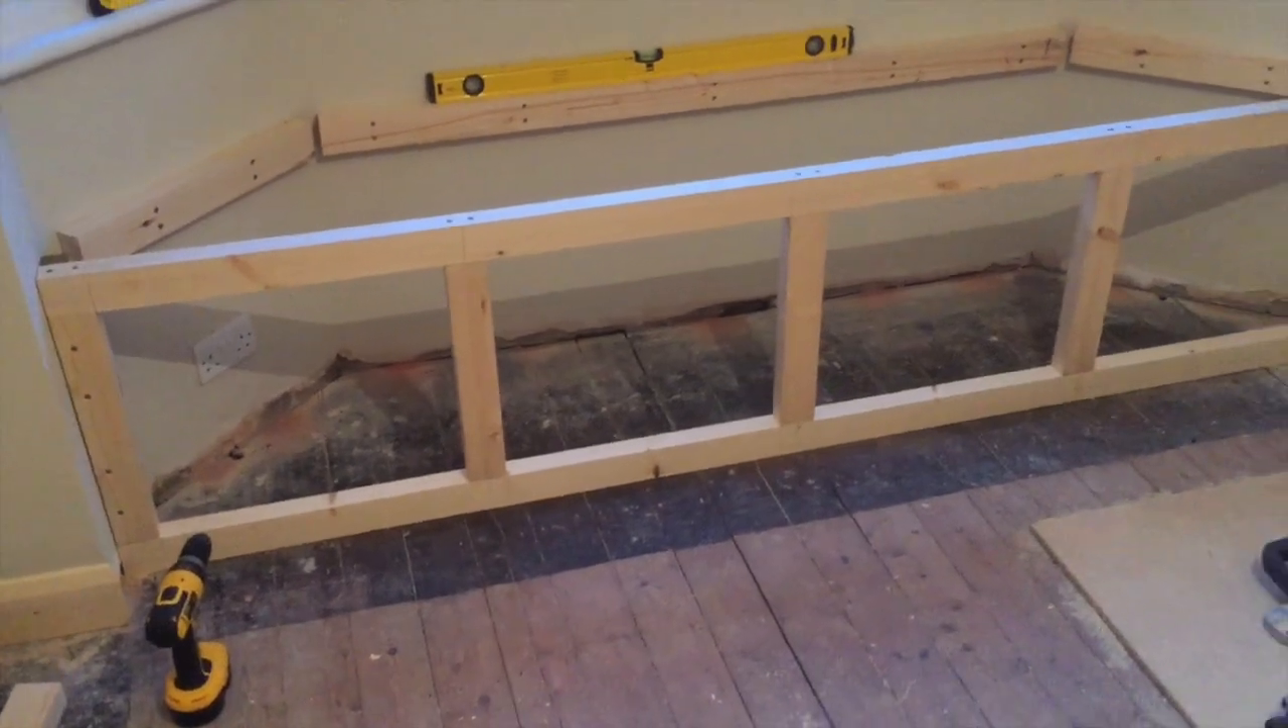So, now we've got the front panel on as well.